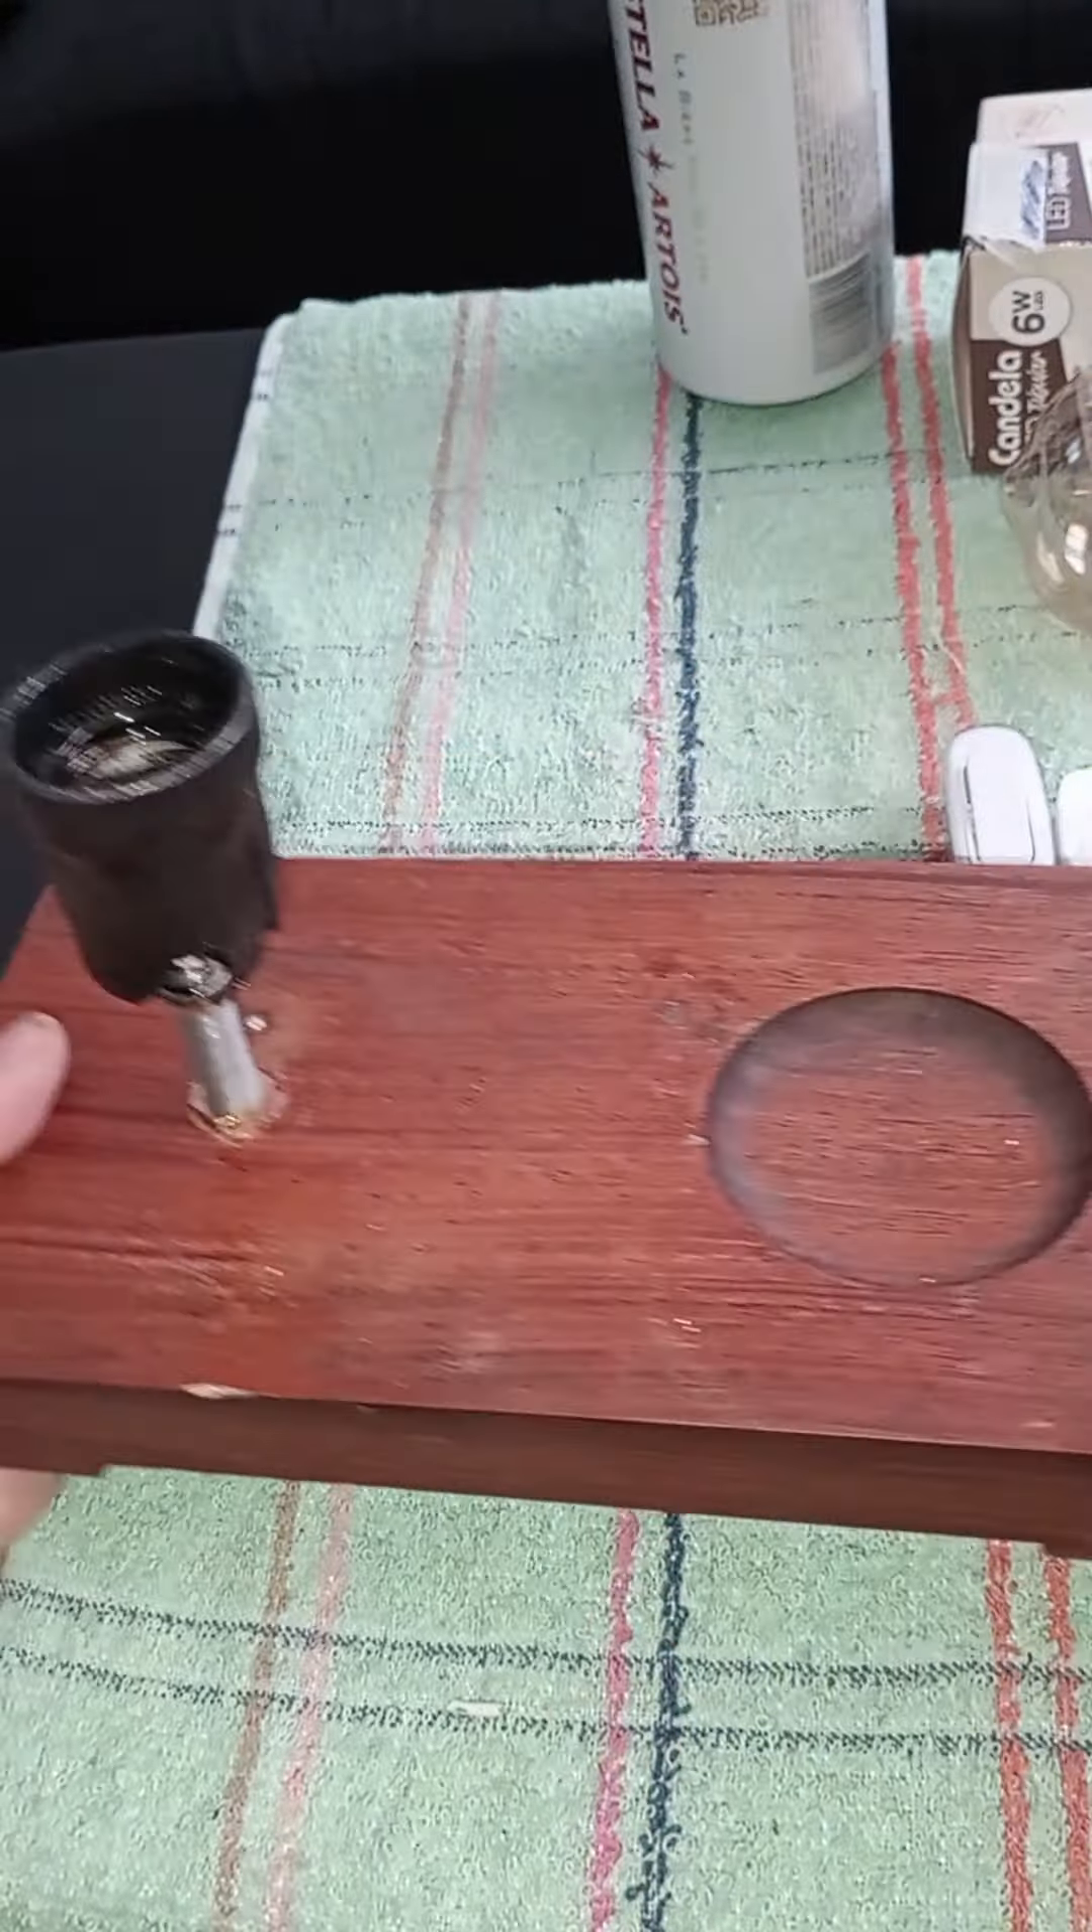Ahí ya quedó. Como ven. El portafoco ya quedó puesto.